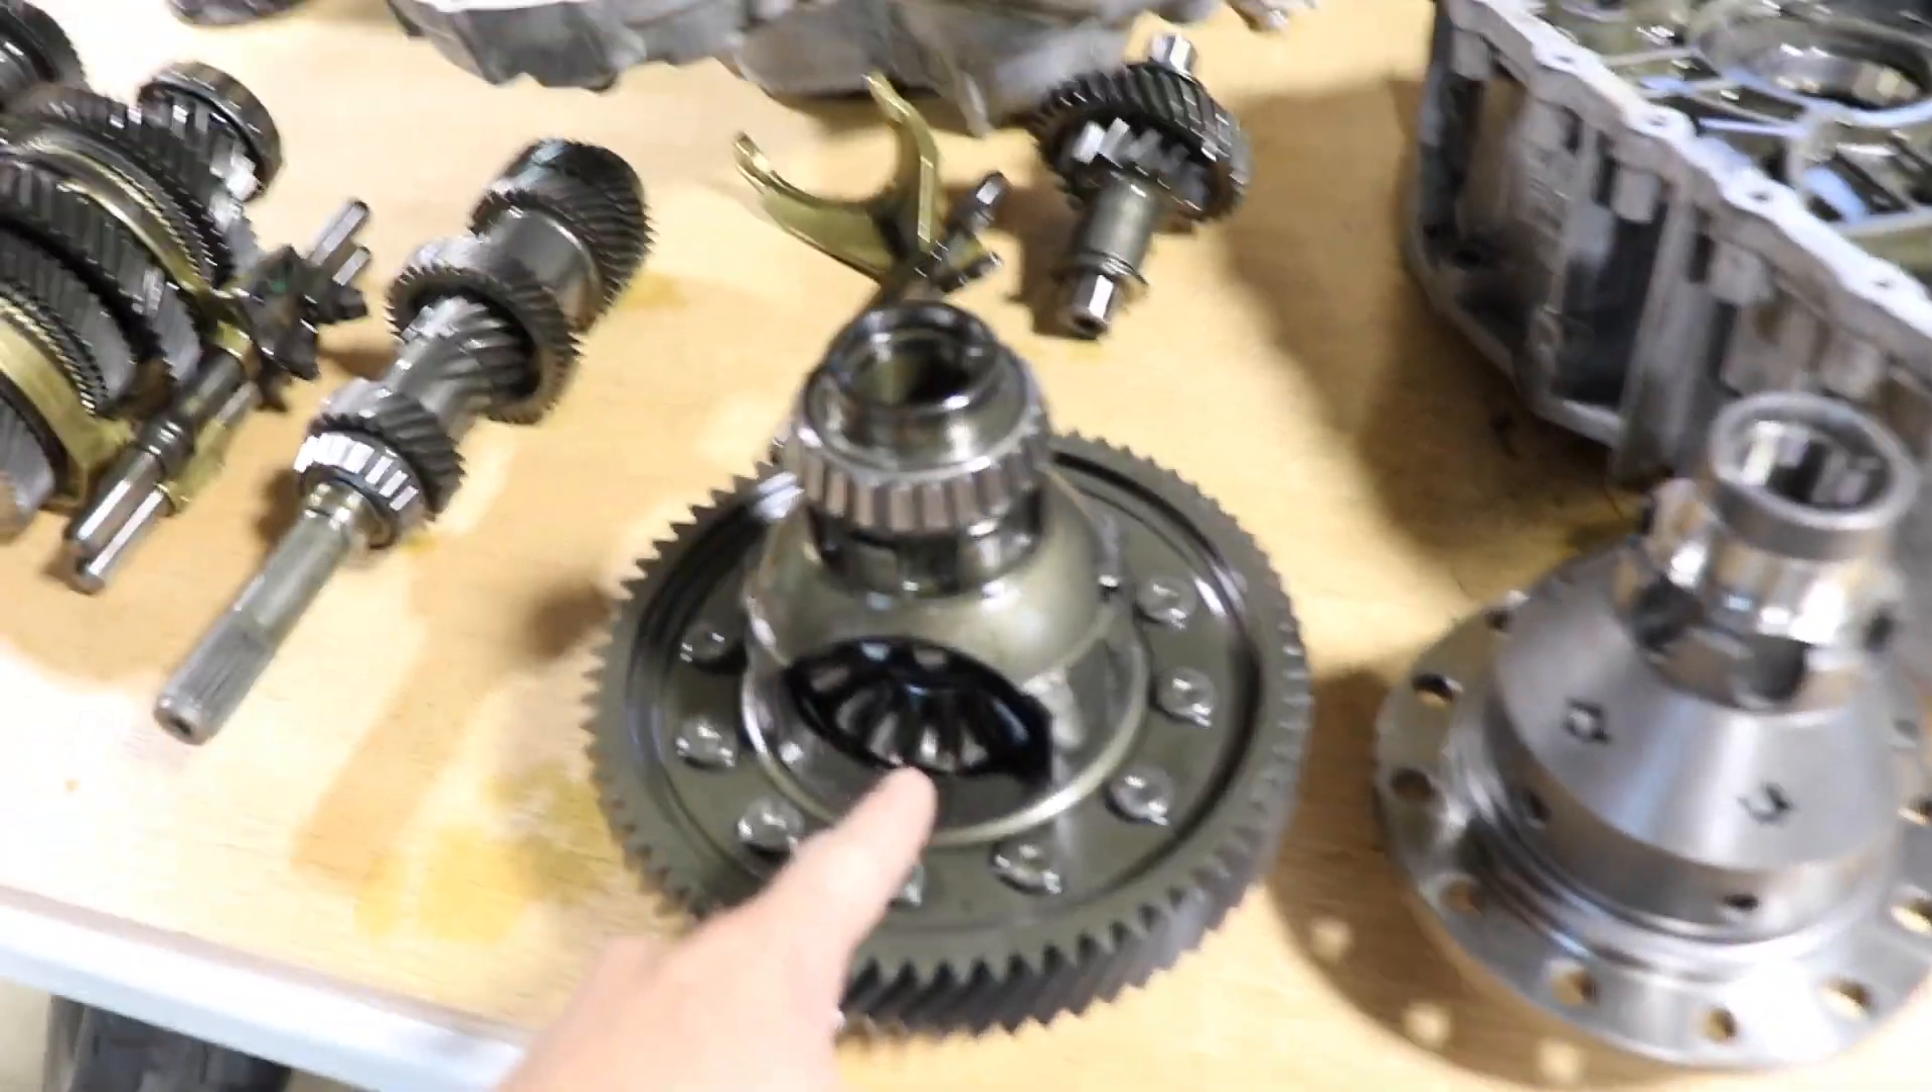So we got all these gears out.